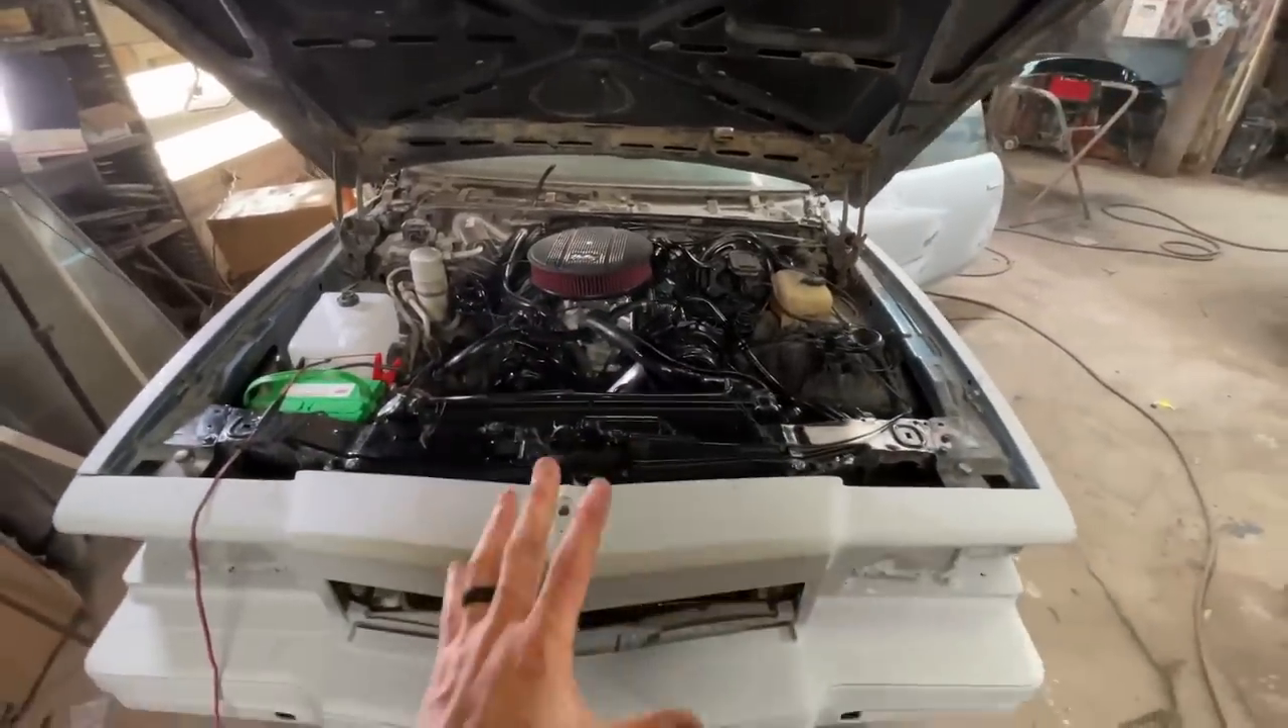Got the air cleaner on there.